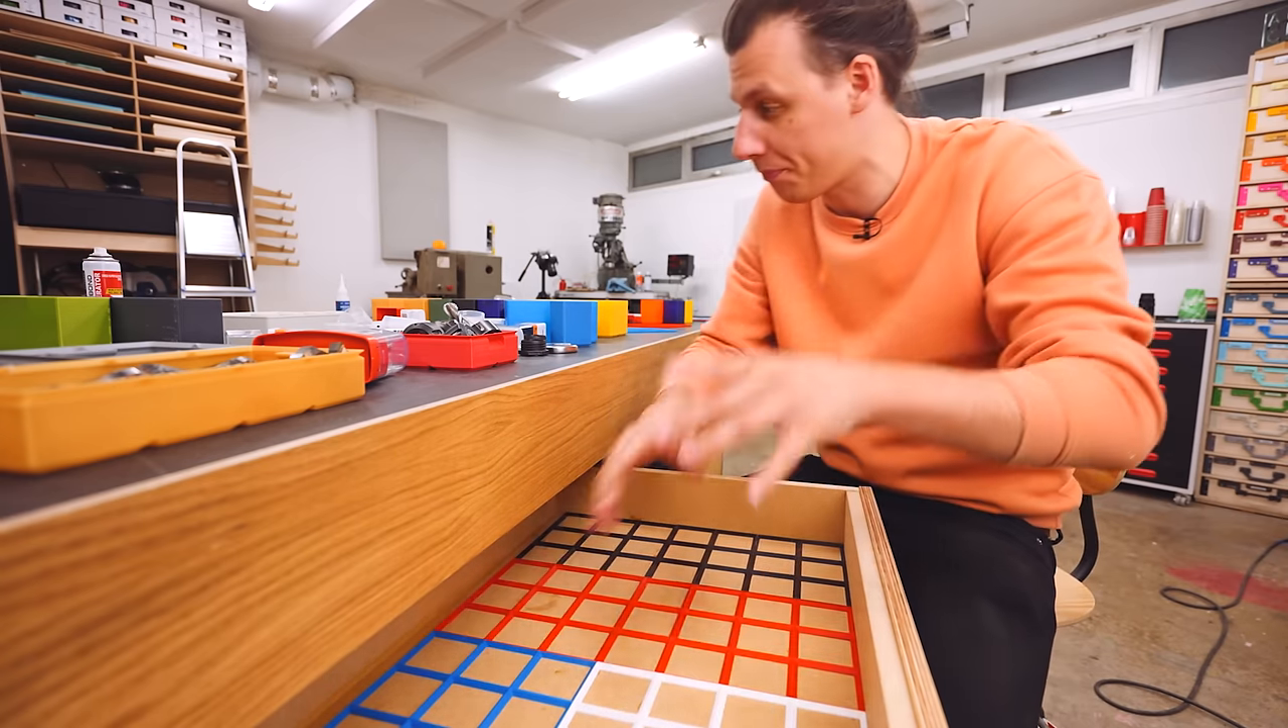We've got everything out of here and glued in this grid system in the bottom of the drawer.